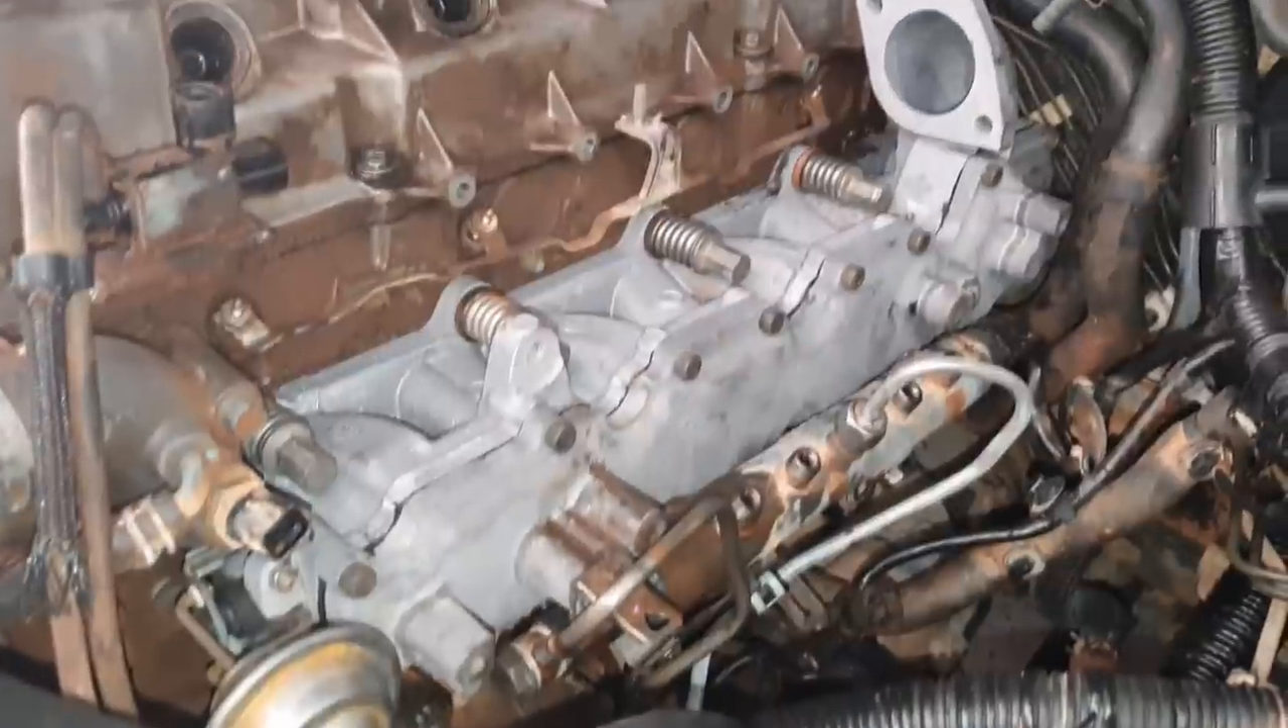O coletor está montado, certo? Já está no lugar.